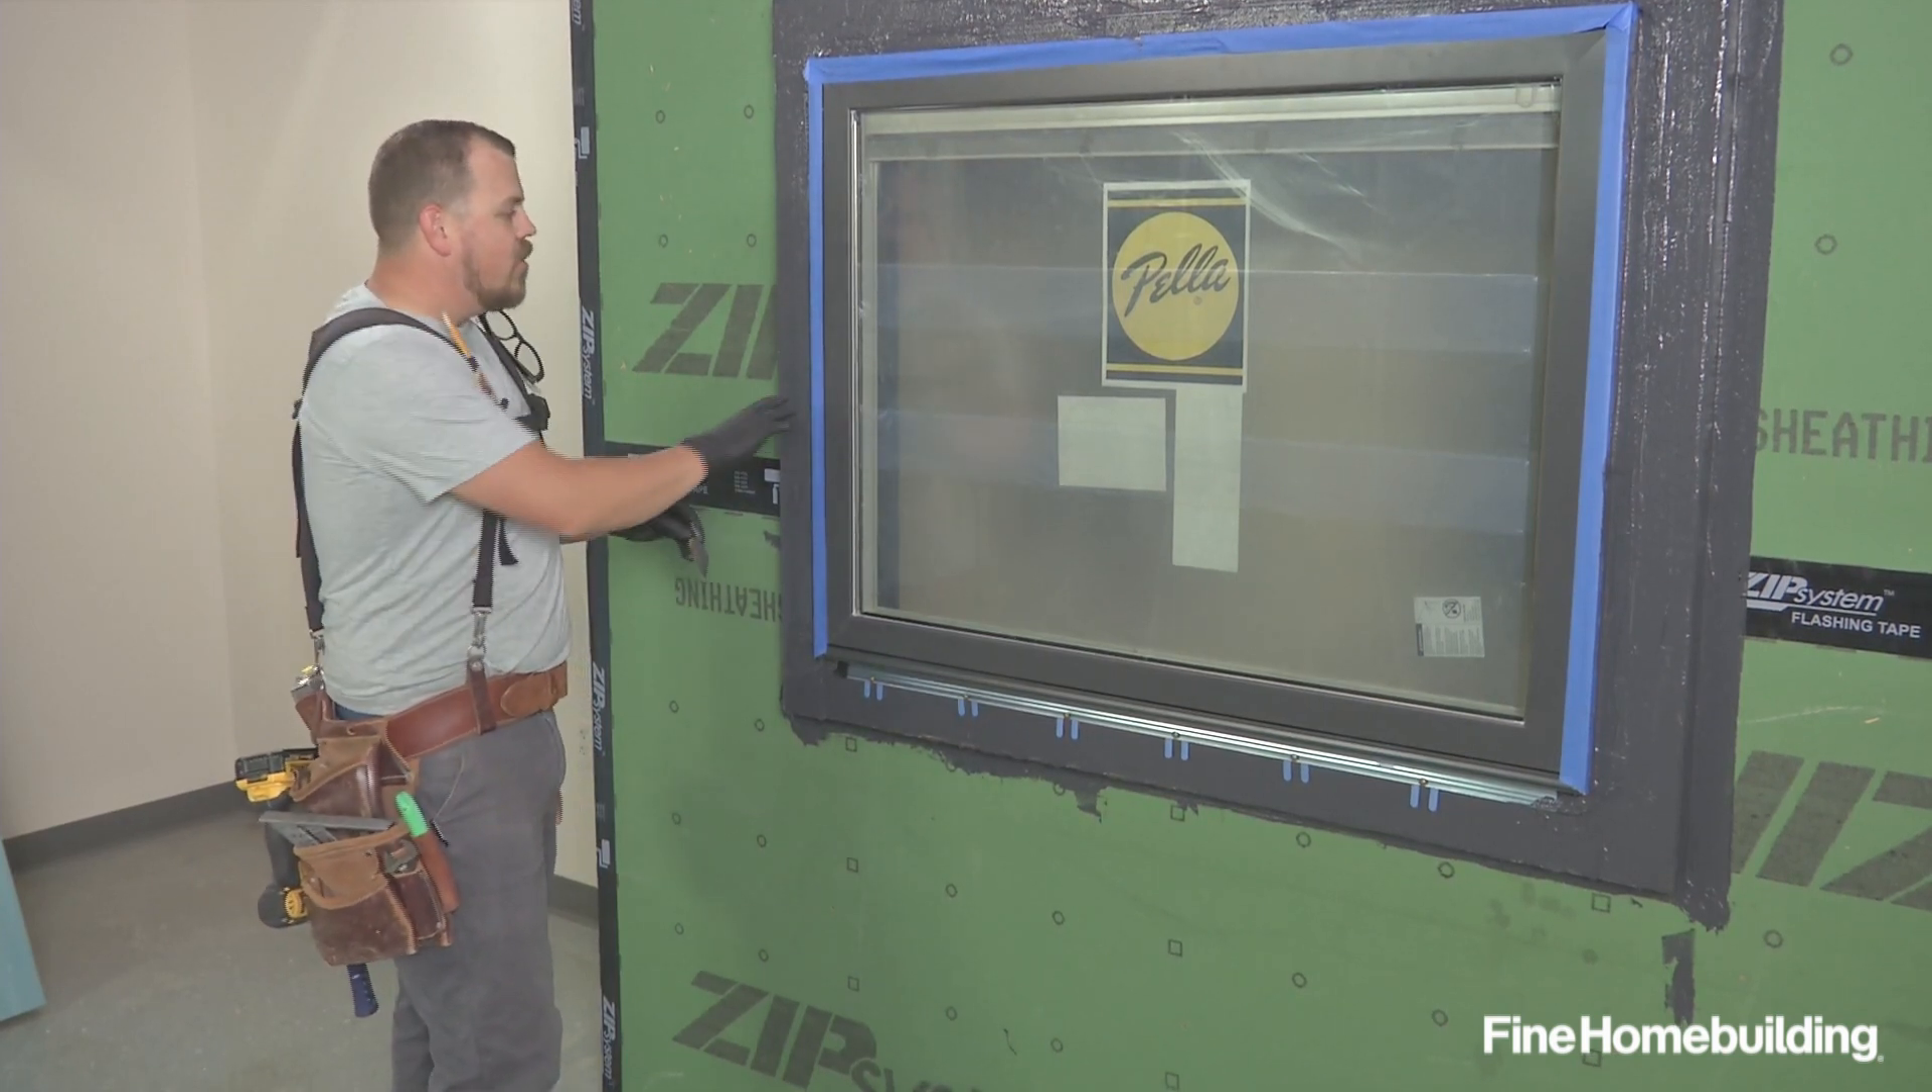The only thing that's left is removing our tape.